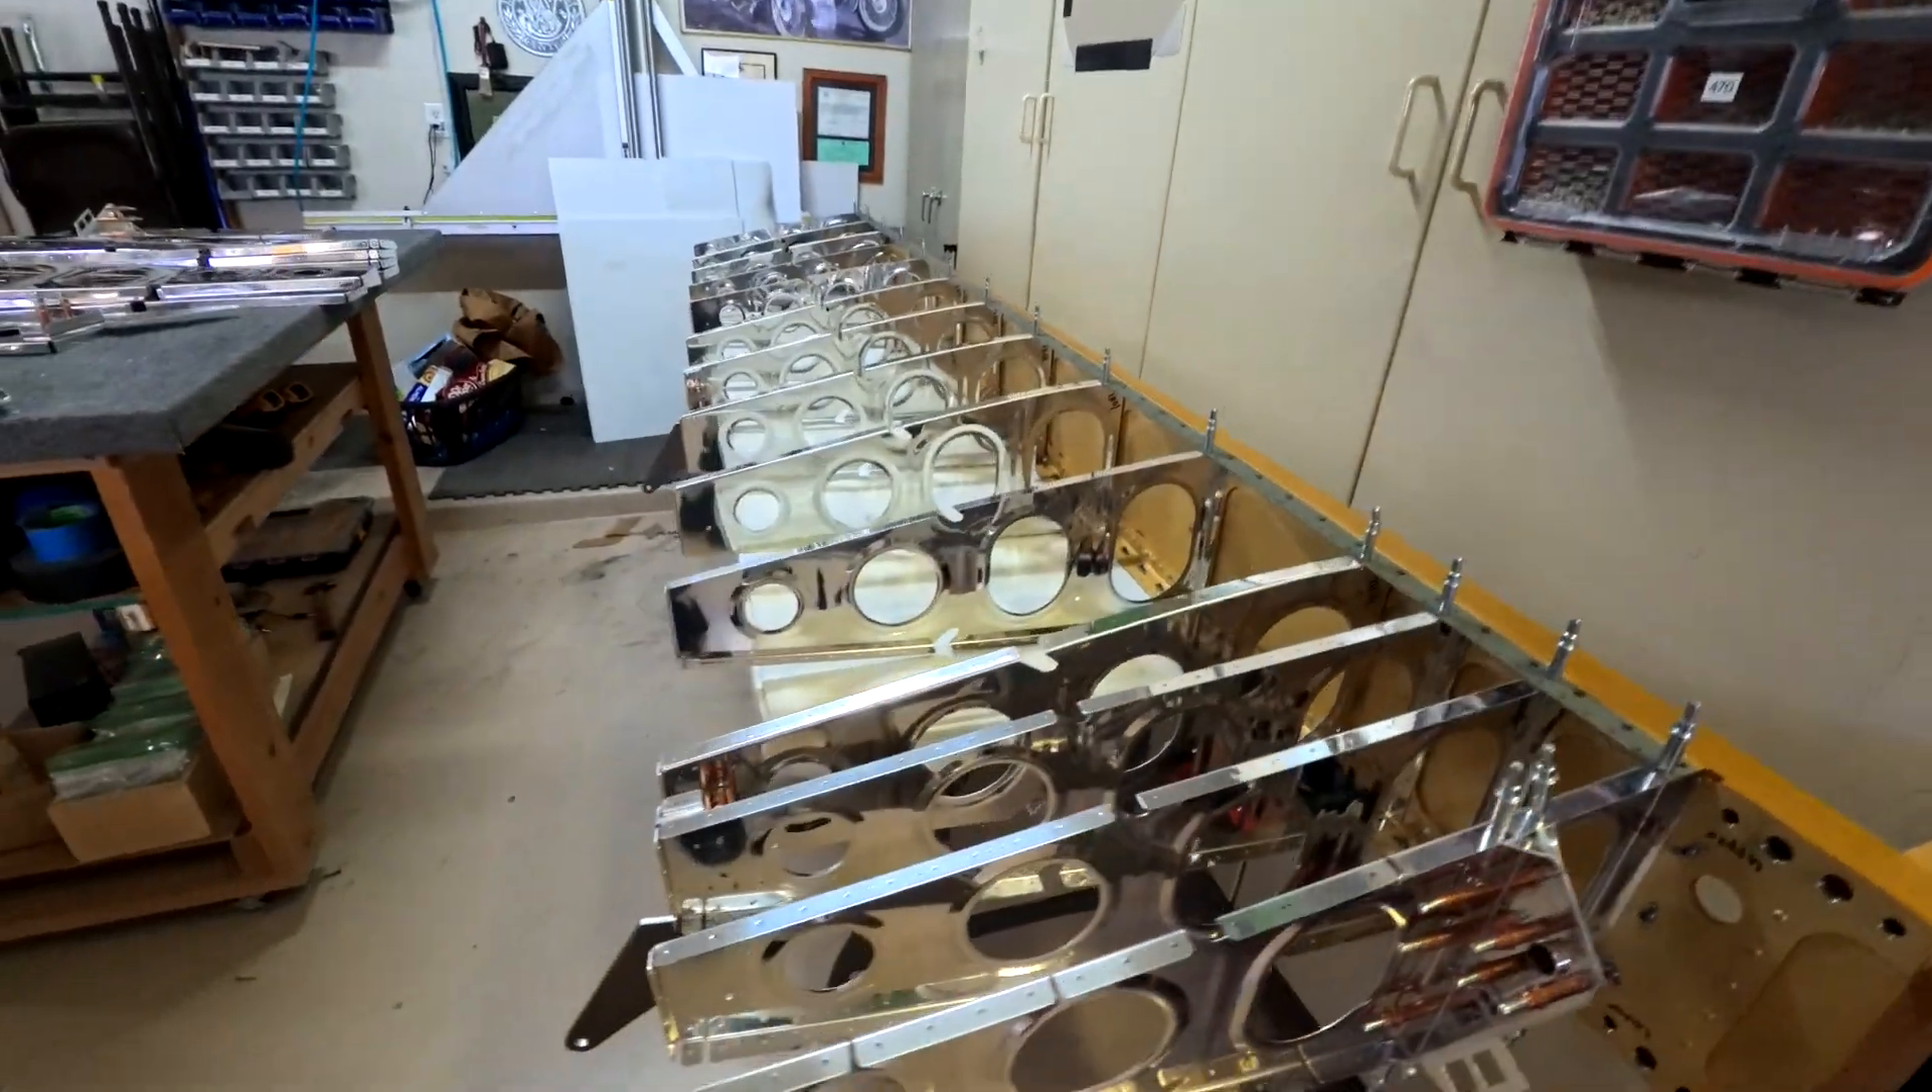Here is just a kind of a slow view of the wing kind of all put together with all of the ribs there it's kind of cool you can kind of look through it and see all the way to the other side.